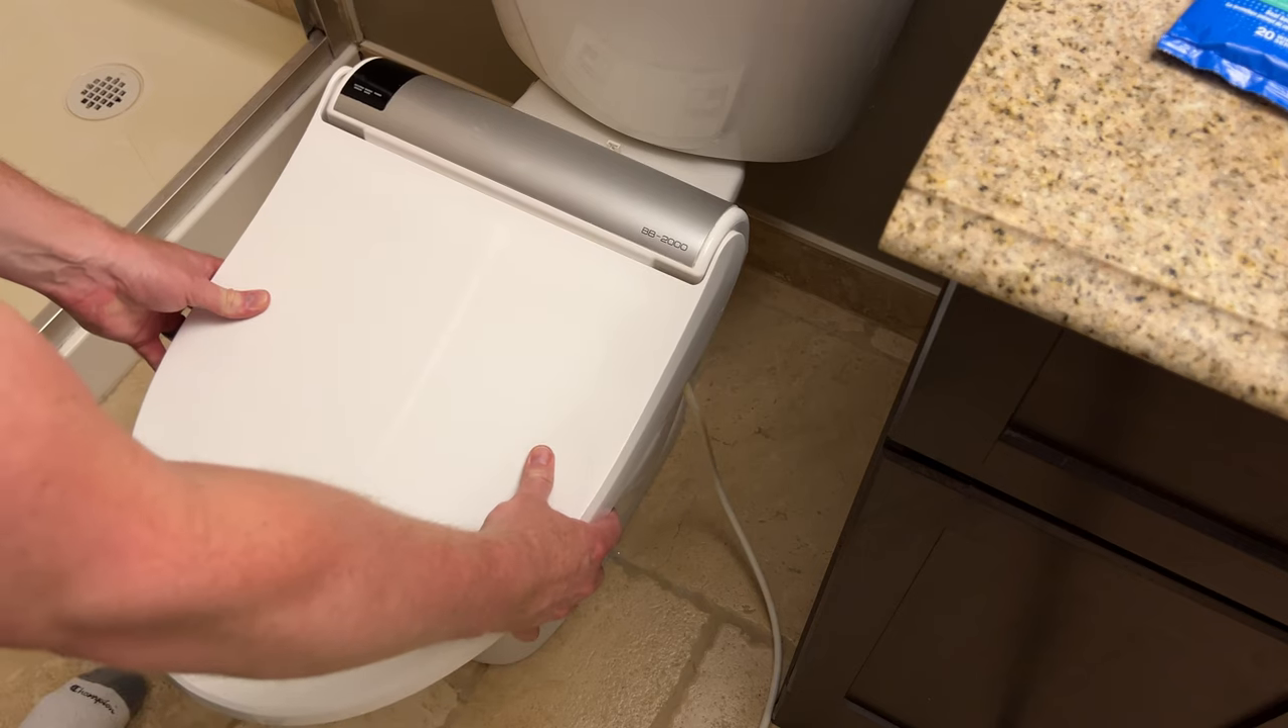Okay guys and girls we've got the toilet seat back up here and as you can see all we're going to do is line everything up.